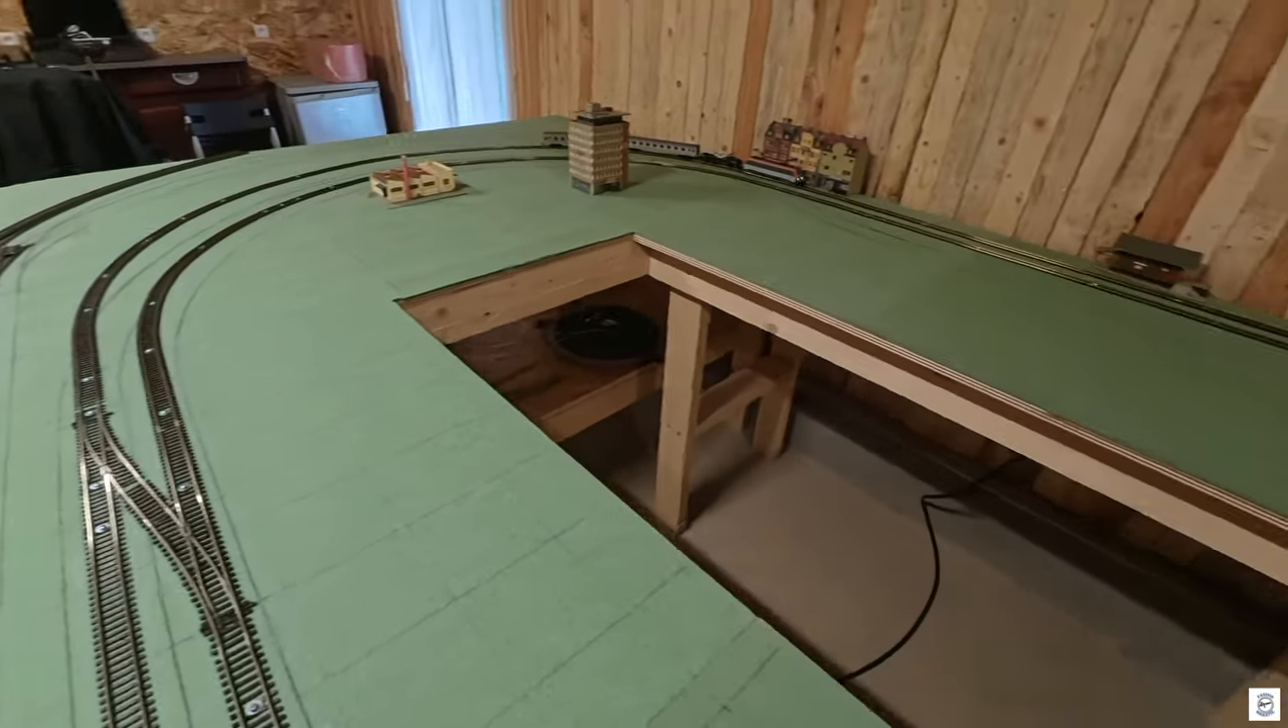J'ai fini d'installer ces deux voies.